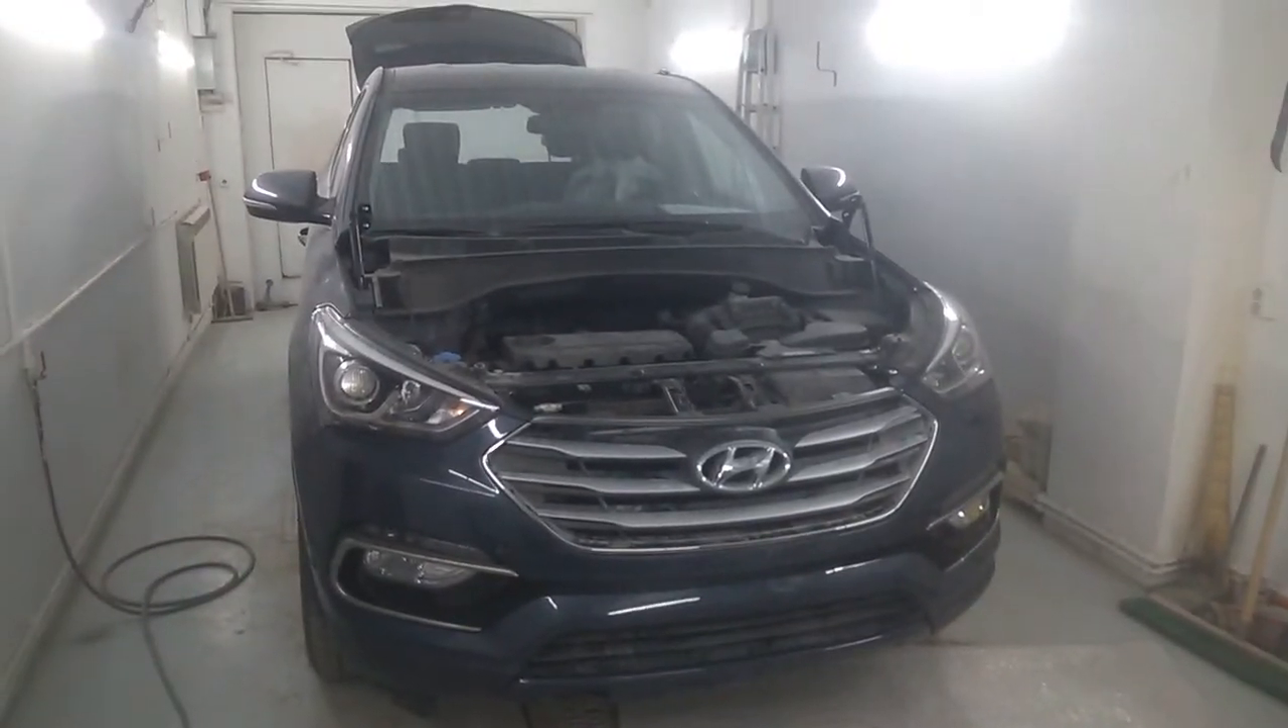Бампер стоит сейчас капот накинем и будем уже ее собирать до конца.